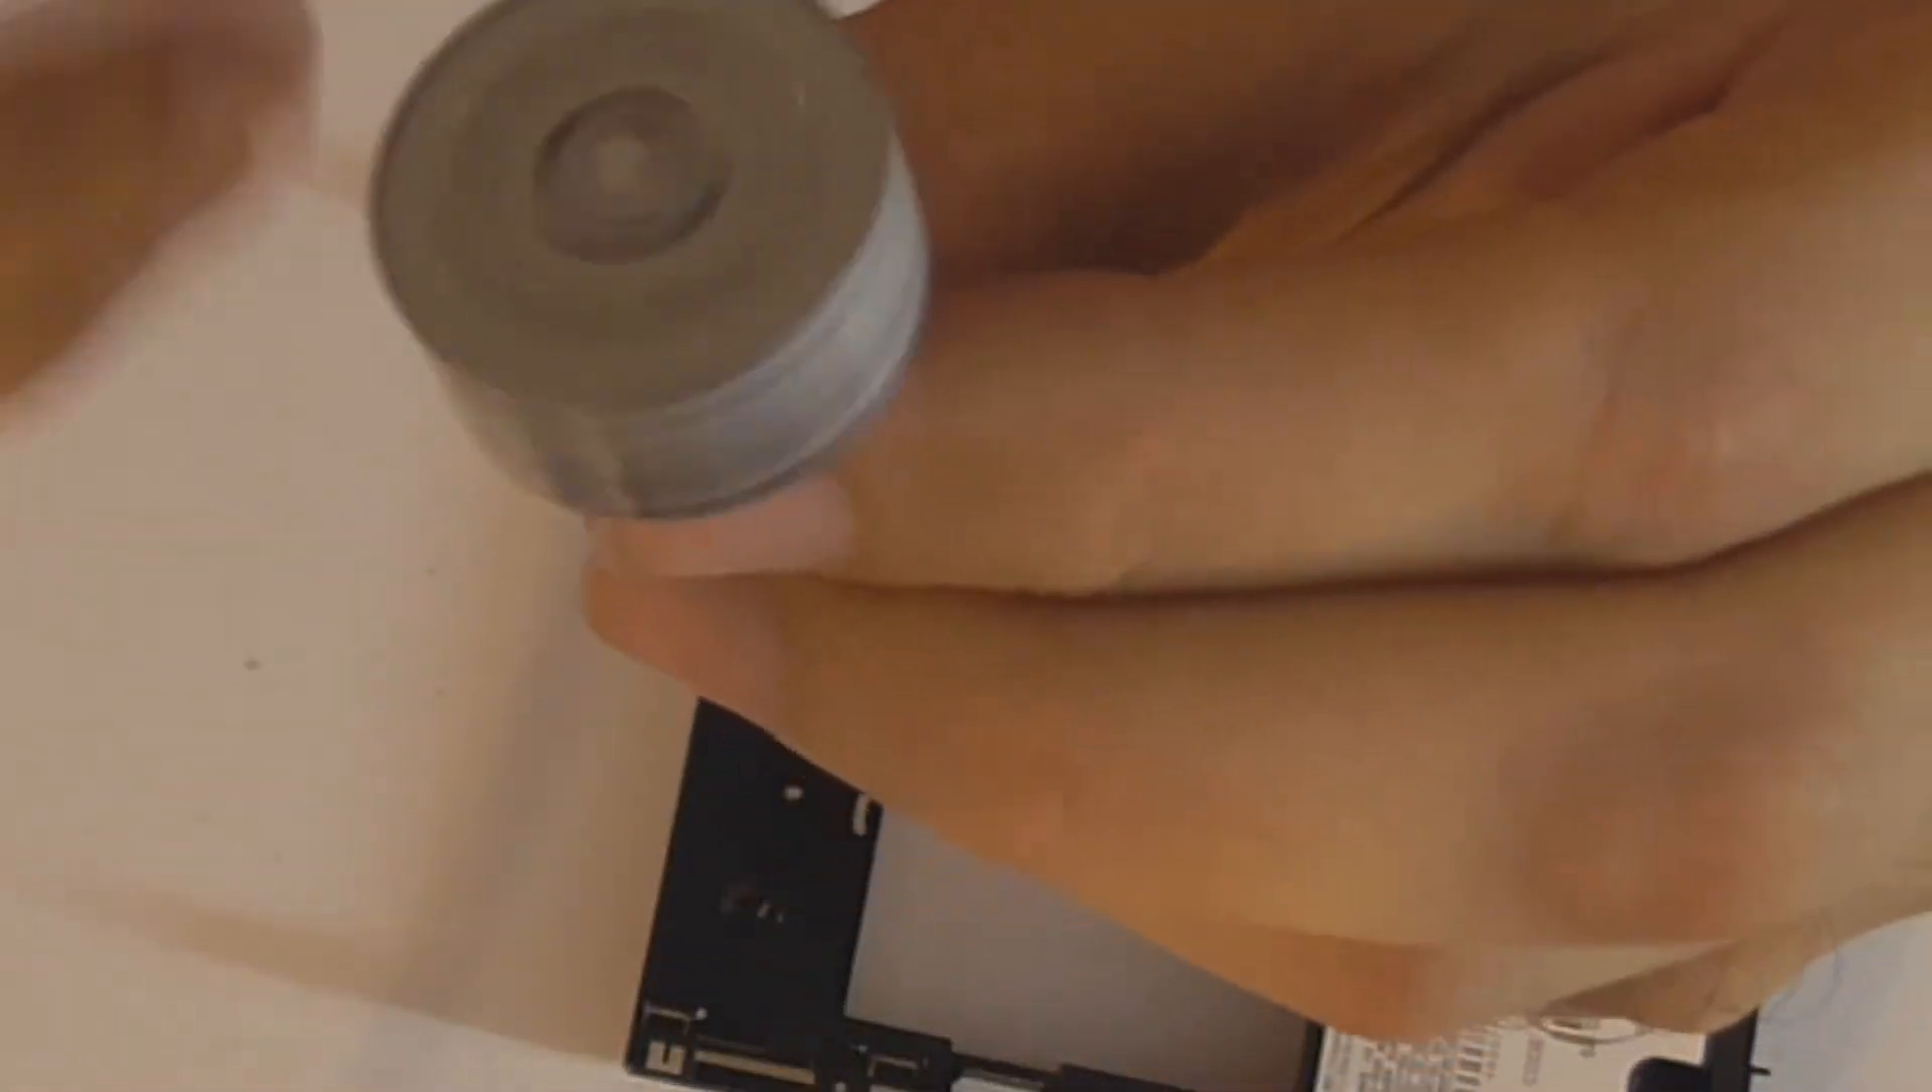And the motor is out. Nice little DC motor.